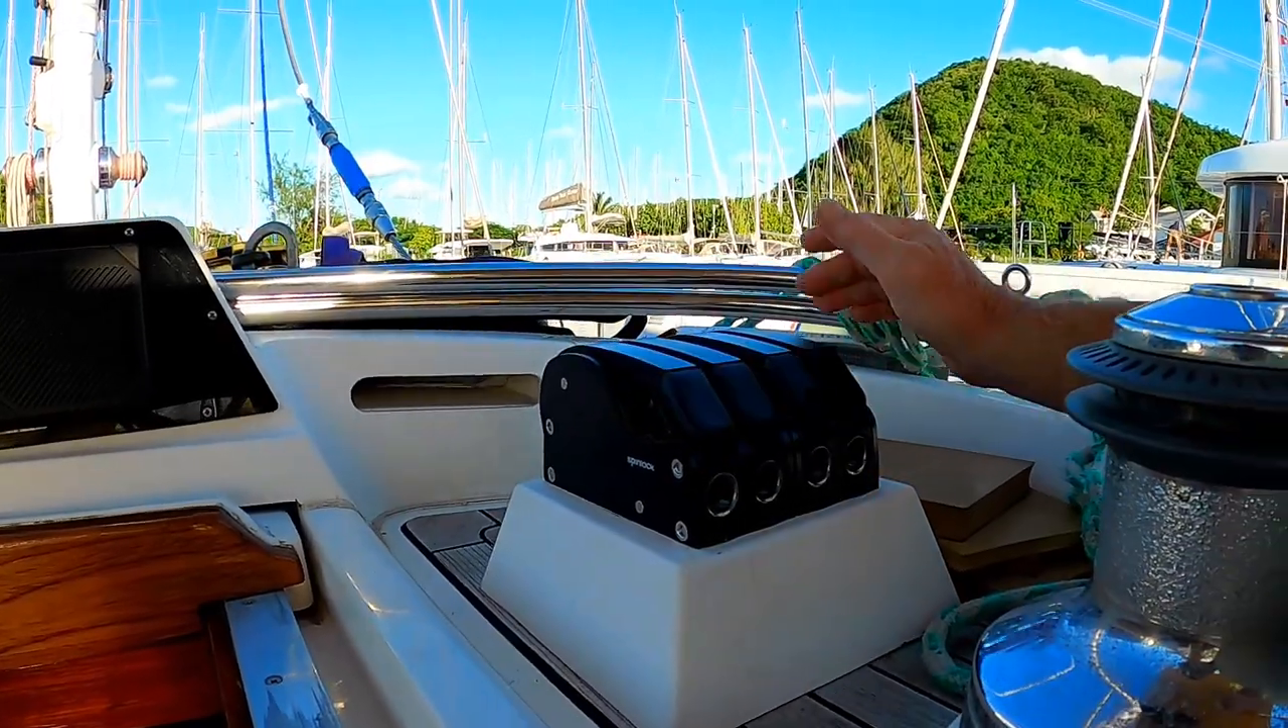Everything's good so we have our clutches installed.